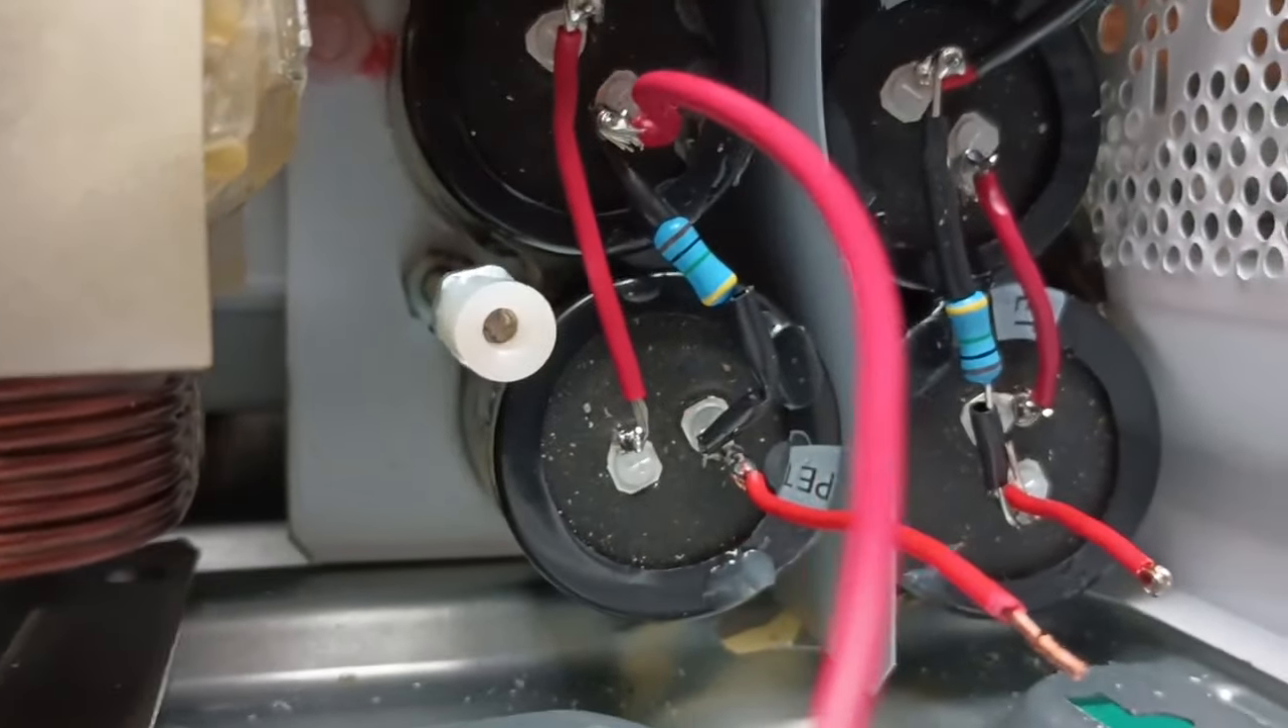I've soldered bleeder resistors across two capacitors.